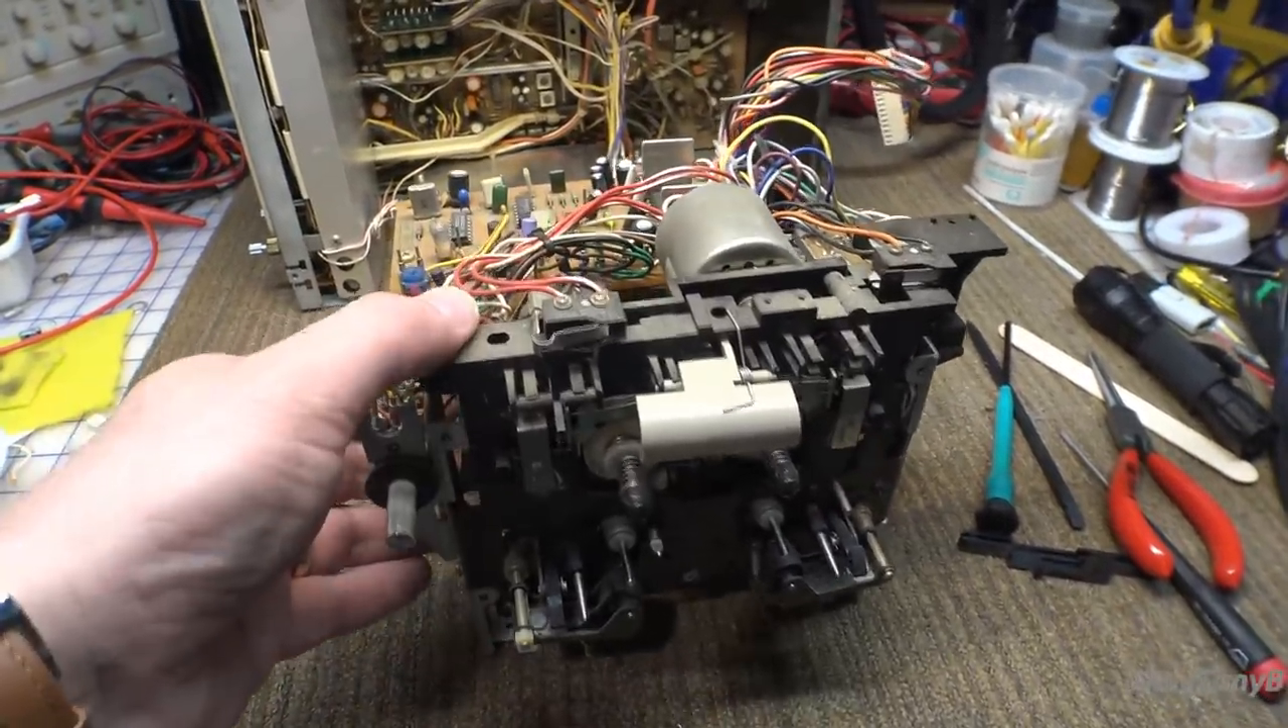The transport is out and on the bench to service.